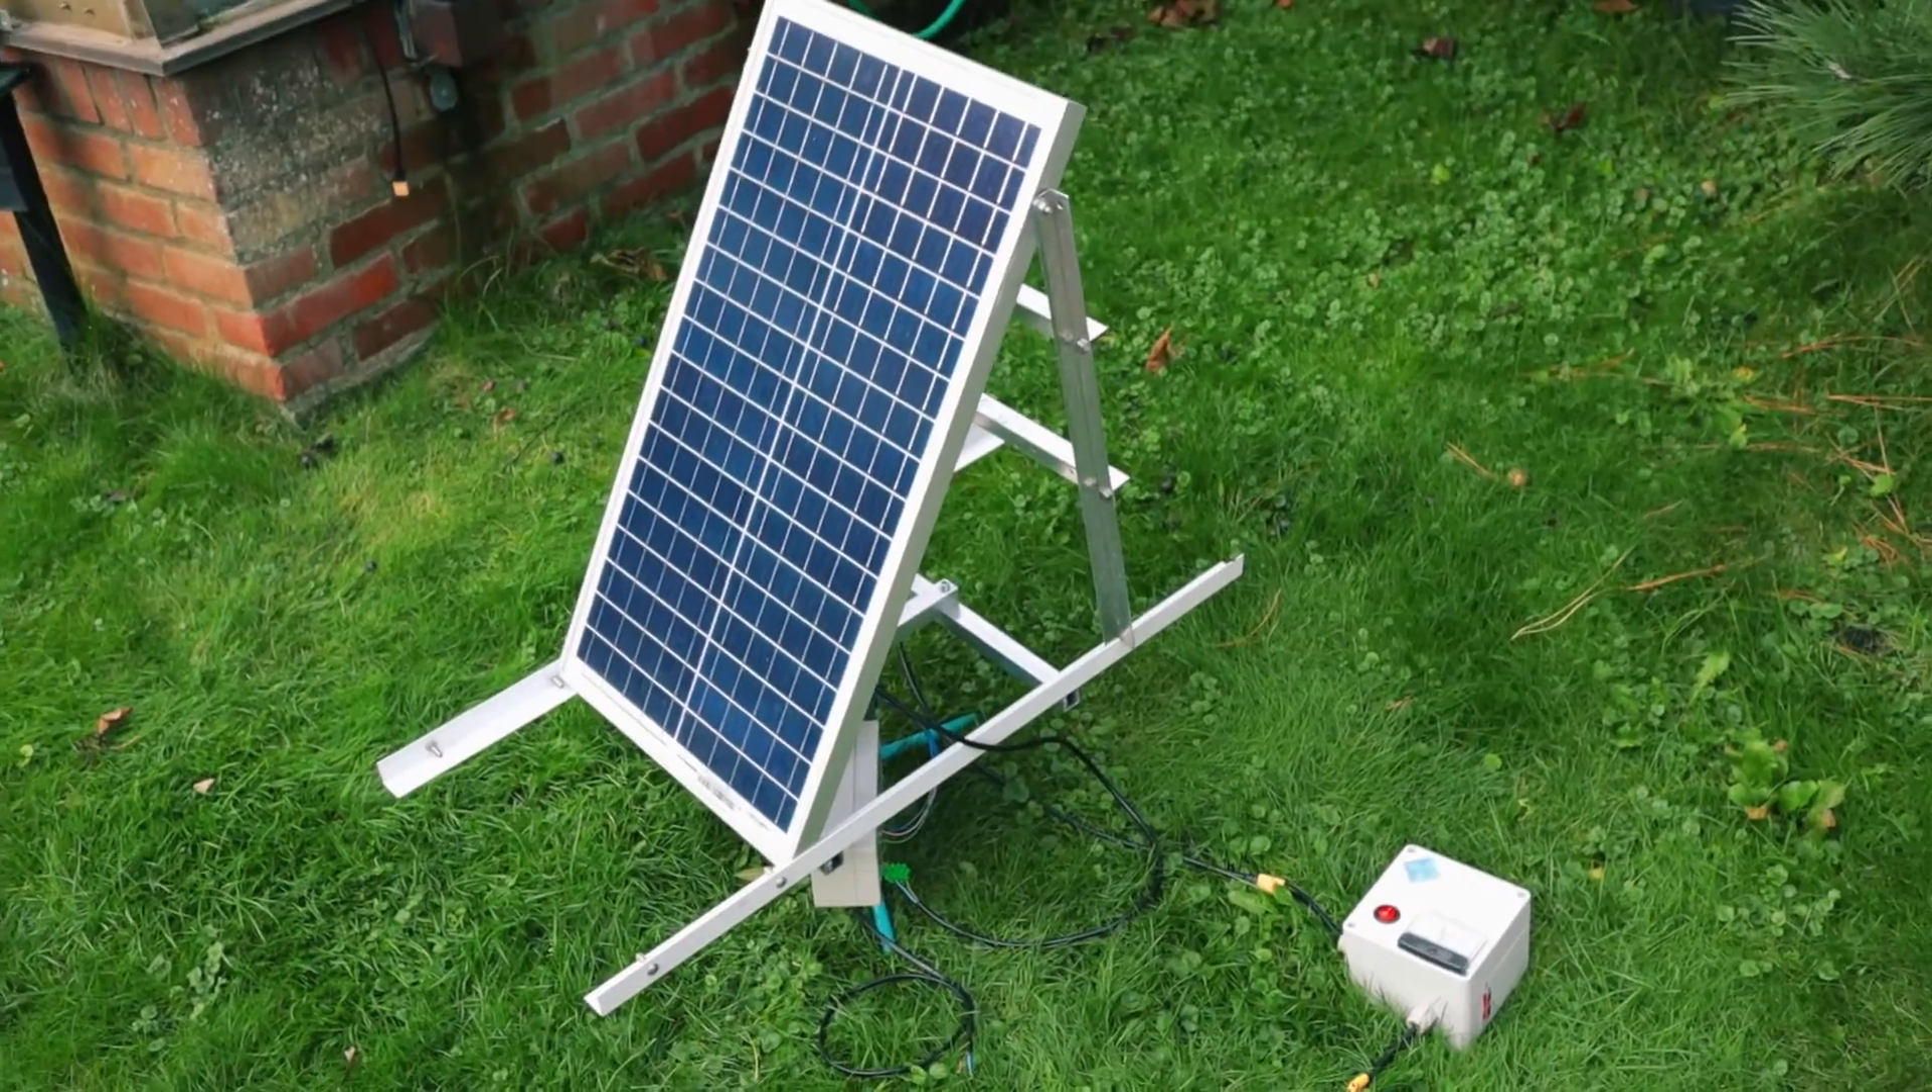I've installed the solar panel on top of the new rig that we just built.